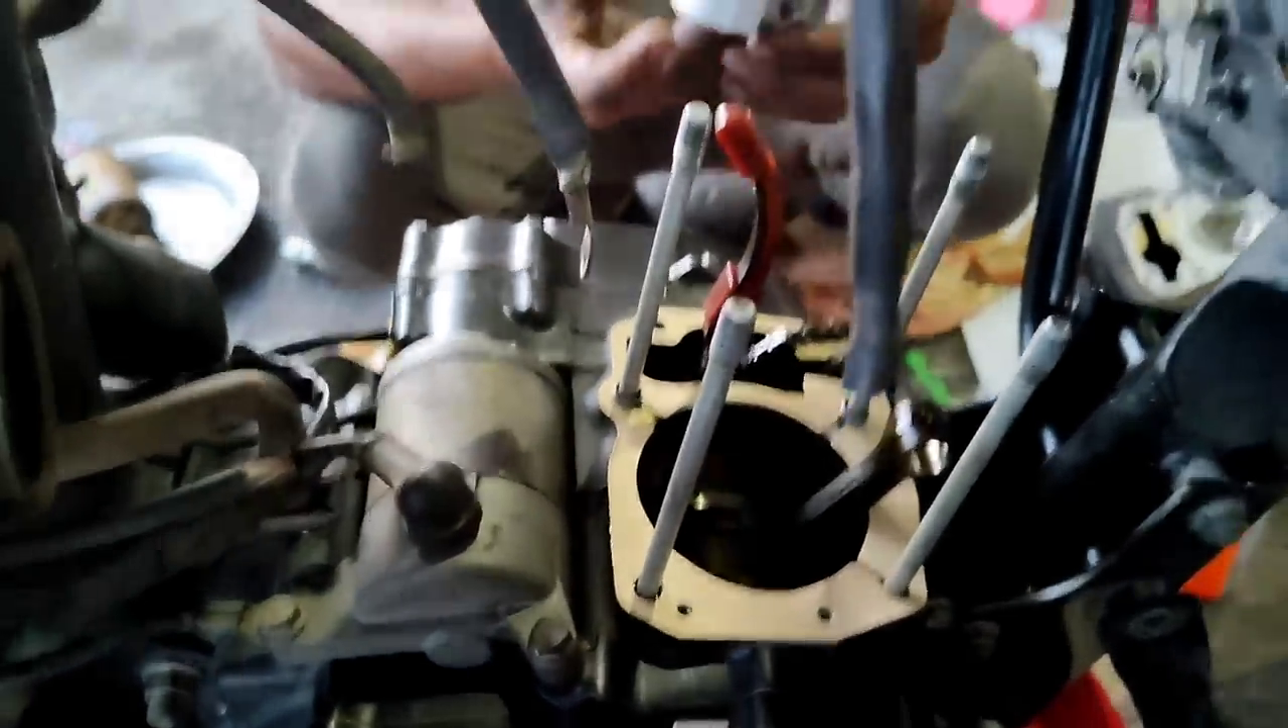तो गाइस मैंने पैकिन डाल दिया है अब जैसी कि हम लोग डालेंगा पिस्टन को।